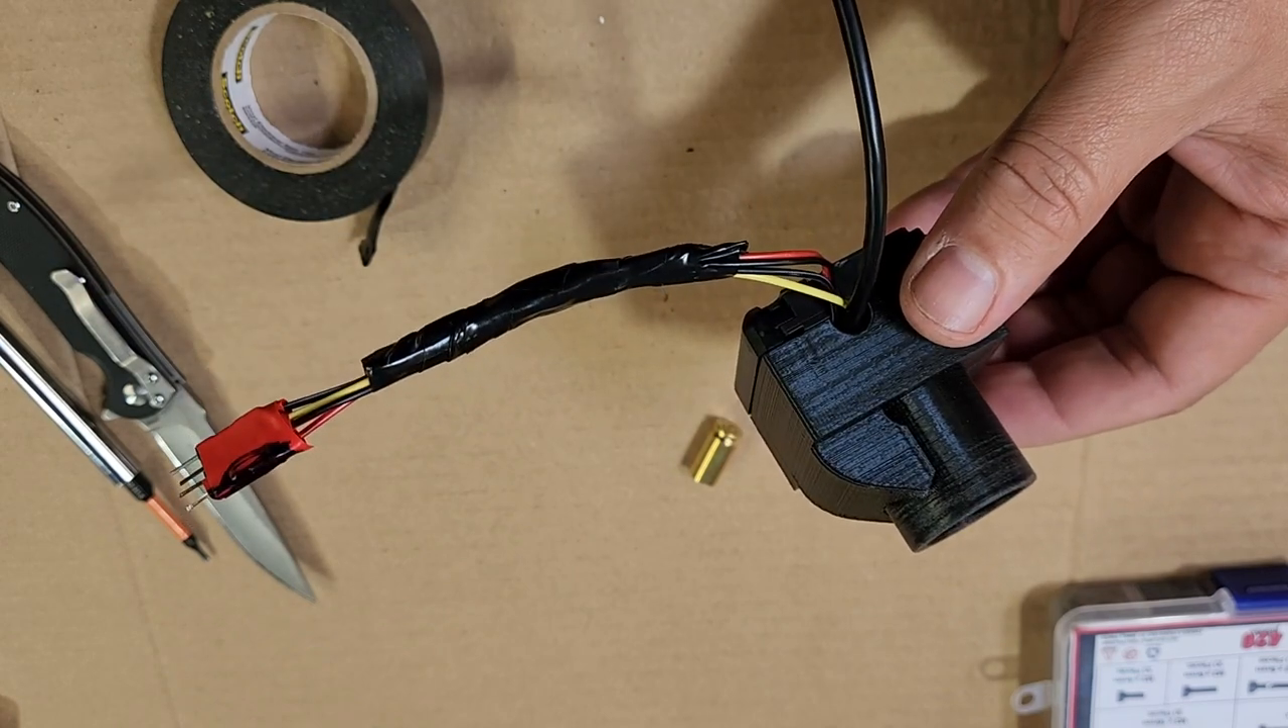So i've attached a four pin connector here.